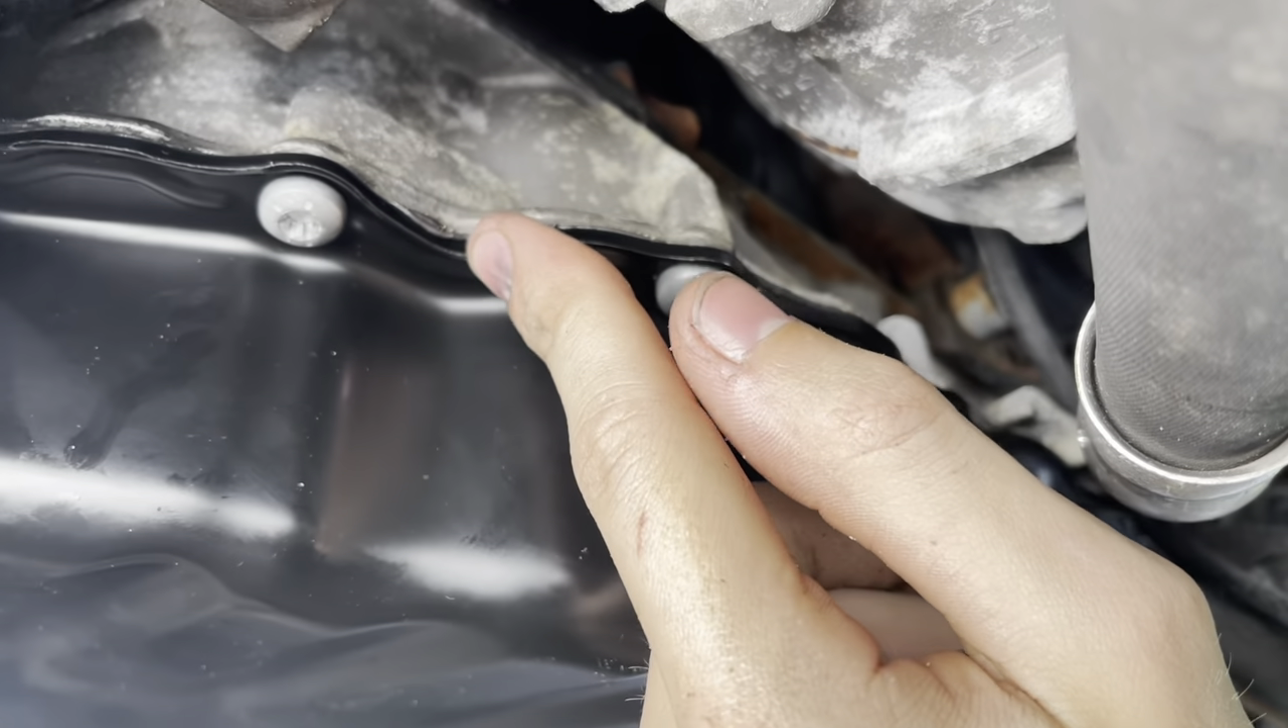All right so the new oil pan is on. I torqued these bolts to good and tight.